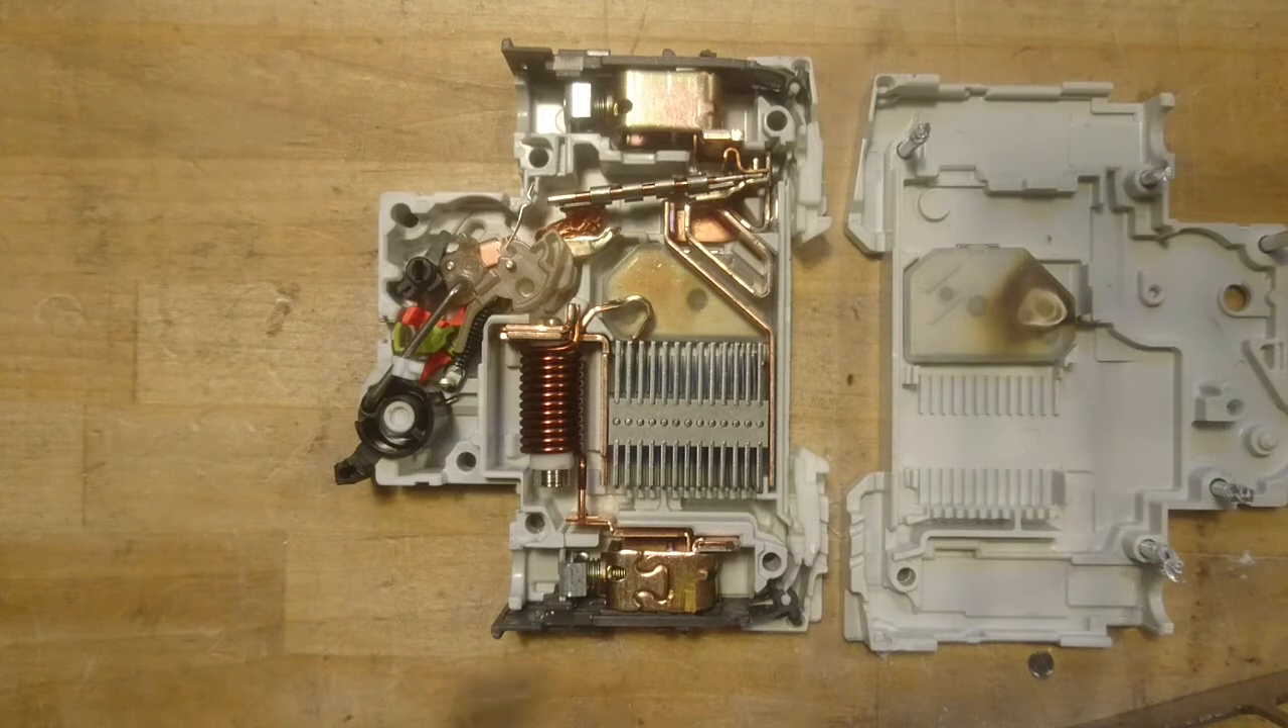So with the mini circuit breaker taken apart we can see the lid over here and you have all the mechanical and electrical components in the other side.